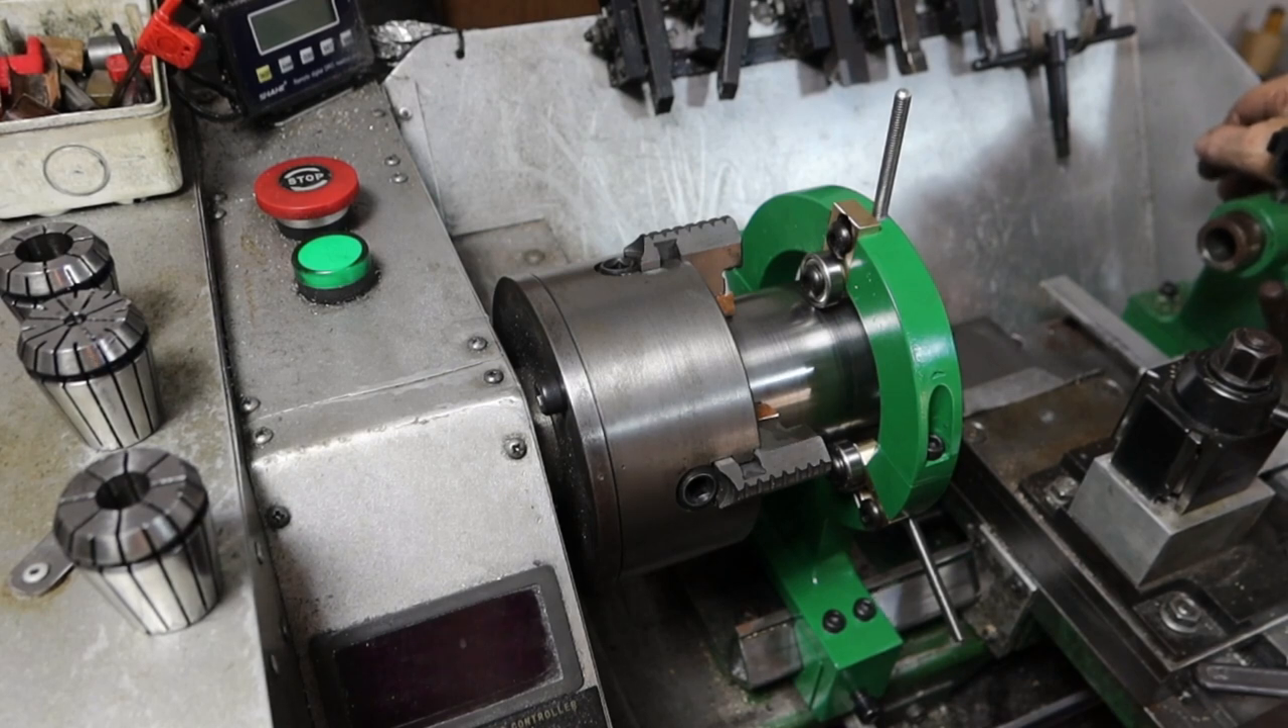All righty so I've got the new steady rest all fitted up and you're probably looking at that thinking that looks different why does it look different.